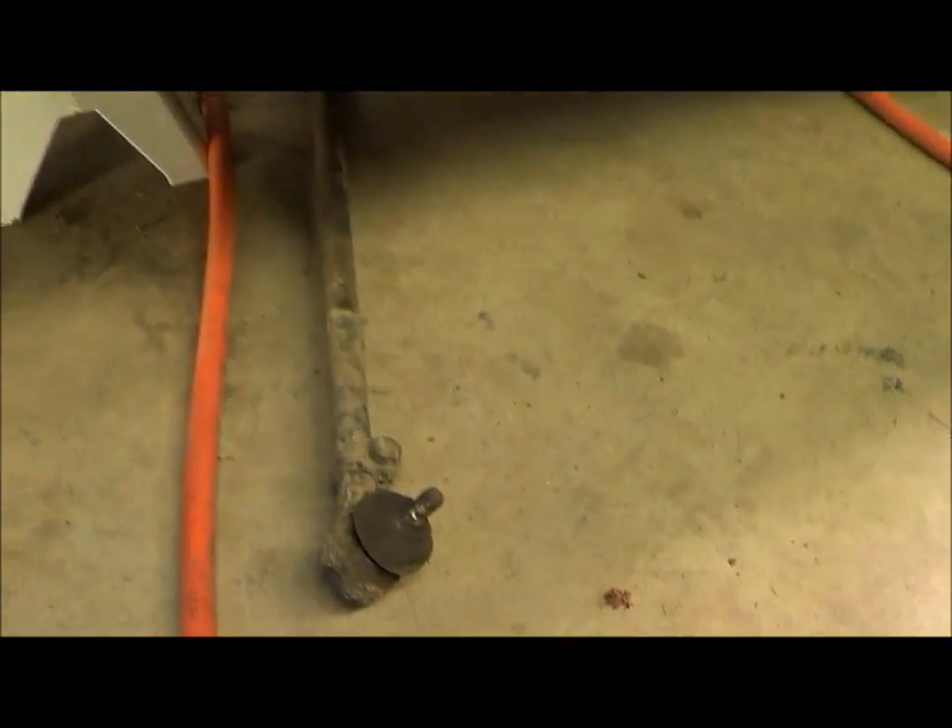I'm about done for today. Um, pulled the tie rod off.